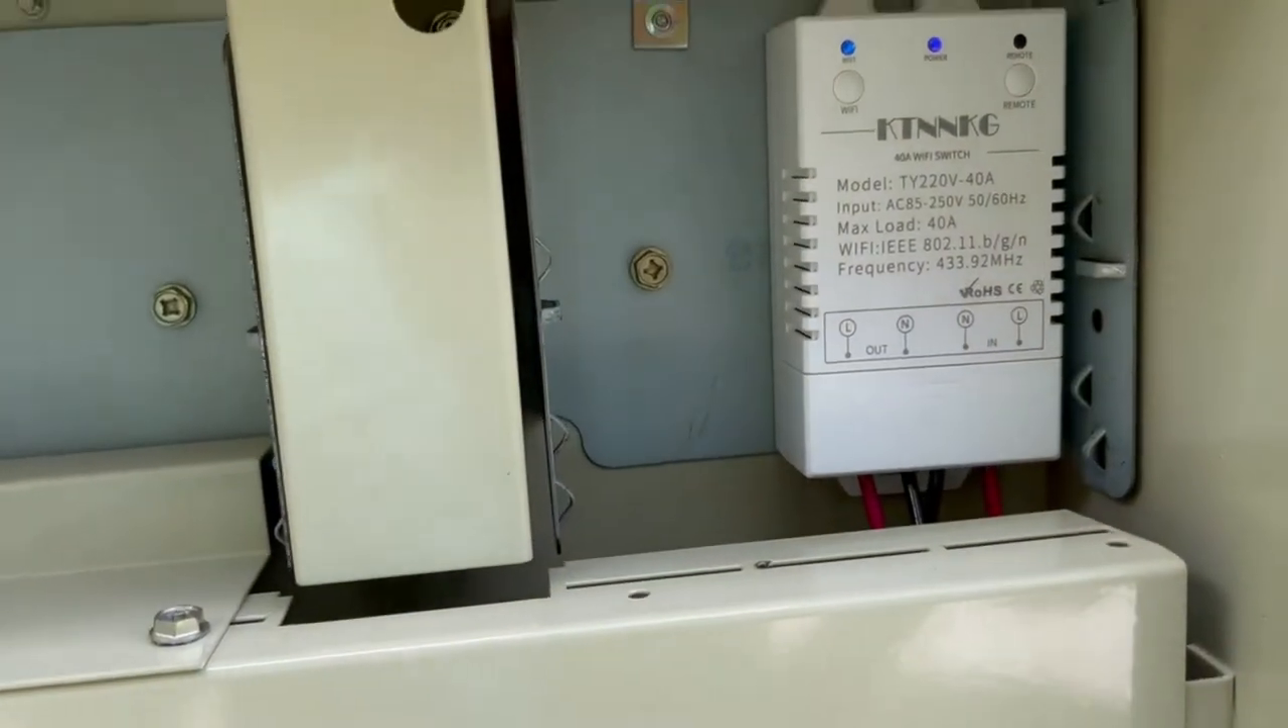I got the digital smart timer installed.